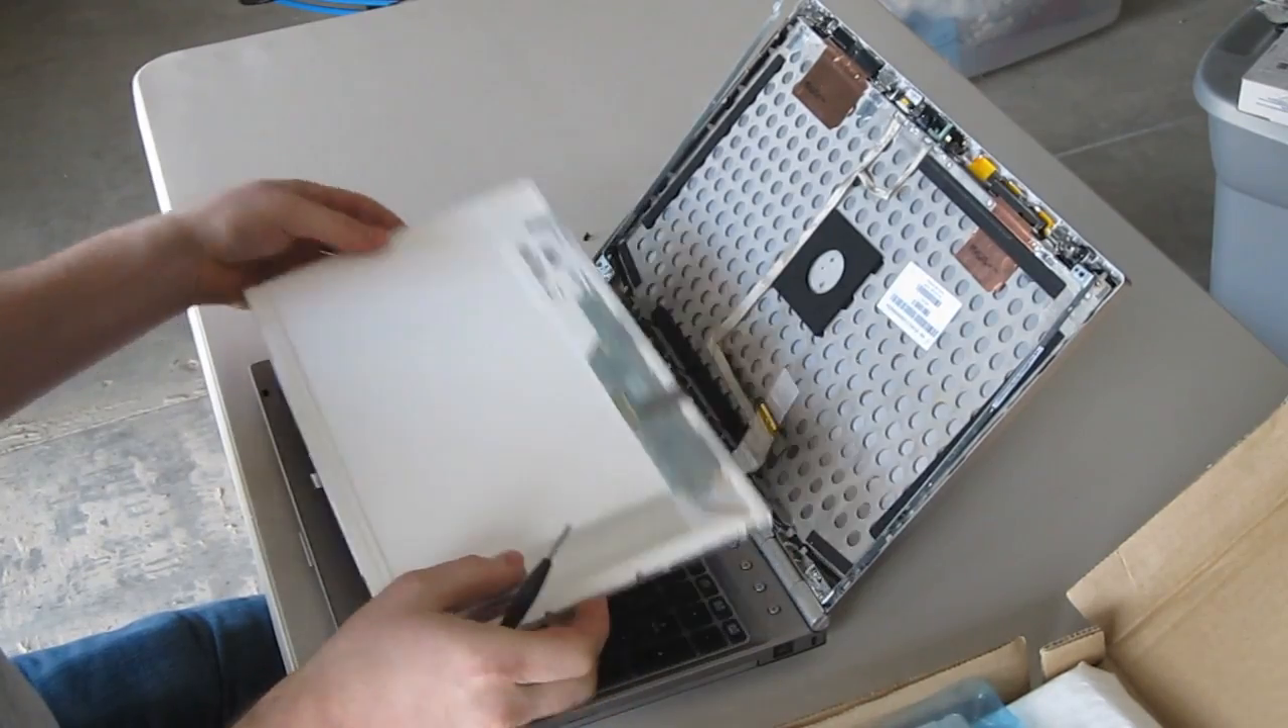So now you've got your panel removed.